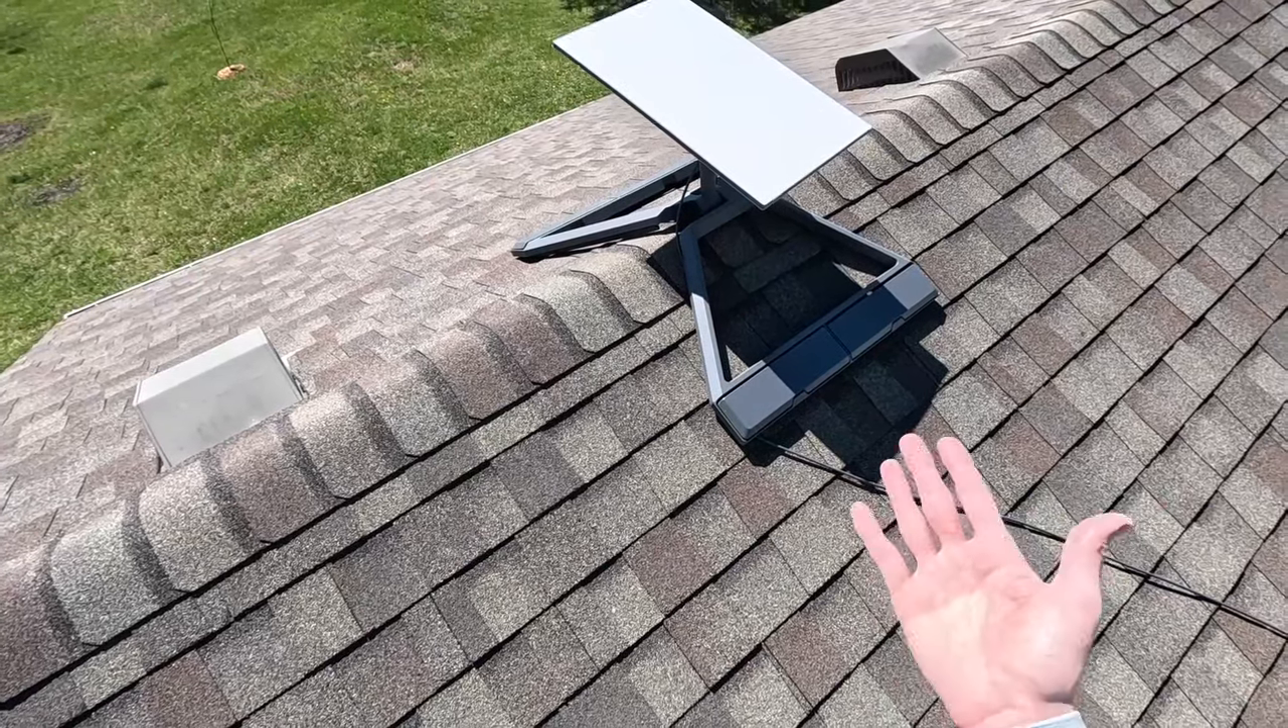The installation of the starlink gen 3 ridgeline mount is complete you can see i've got the weight ballast installed everything's connected up and running right now i've done the alignment already.